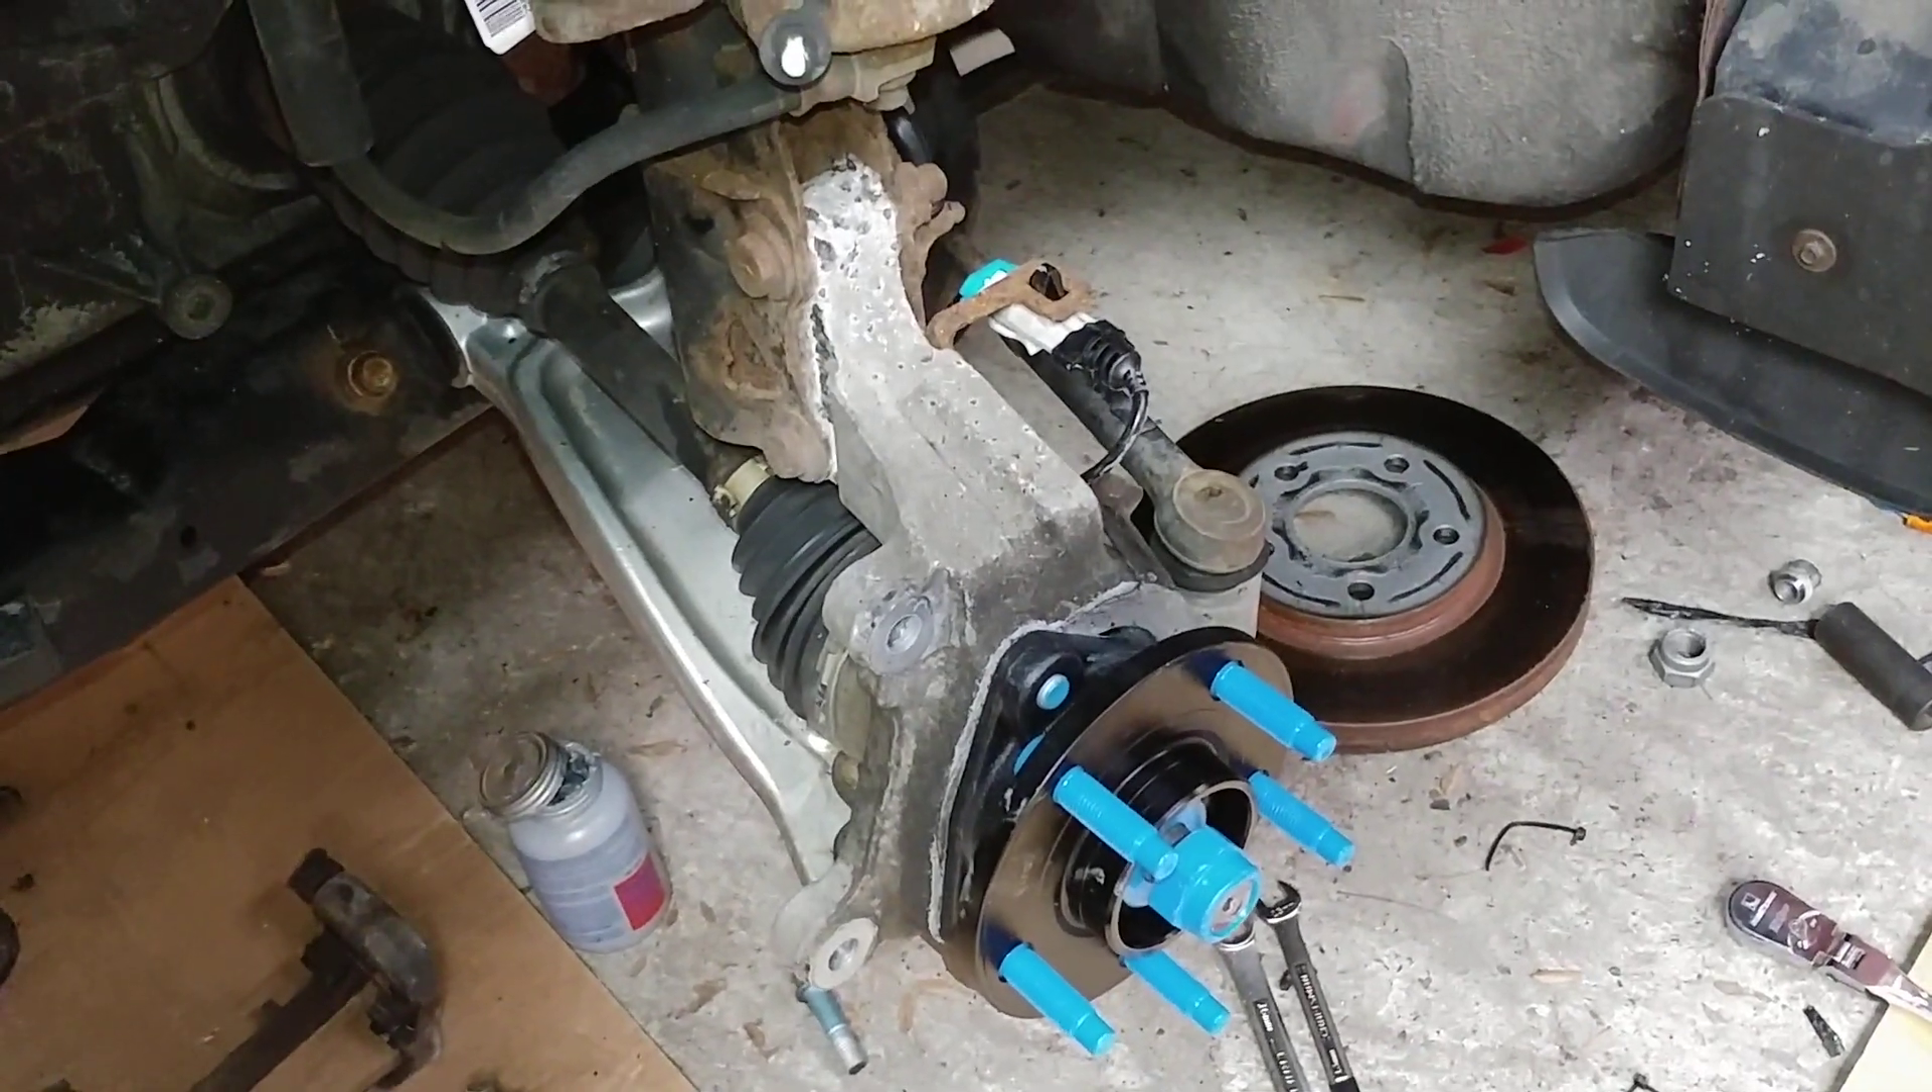I've got the new assembly mounted hub bearing and ABS sensor.